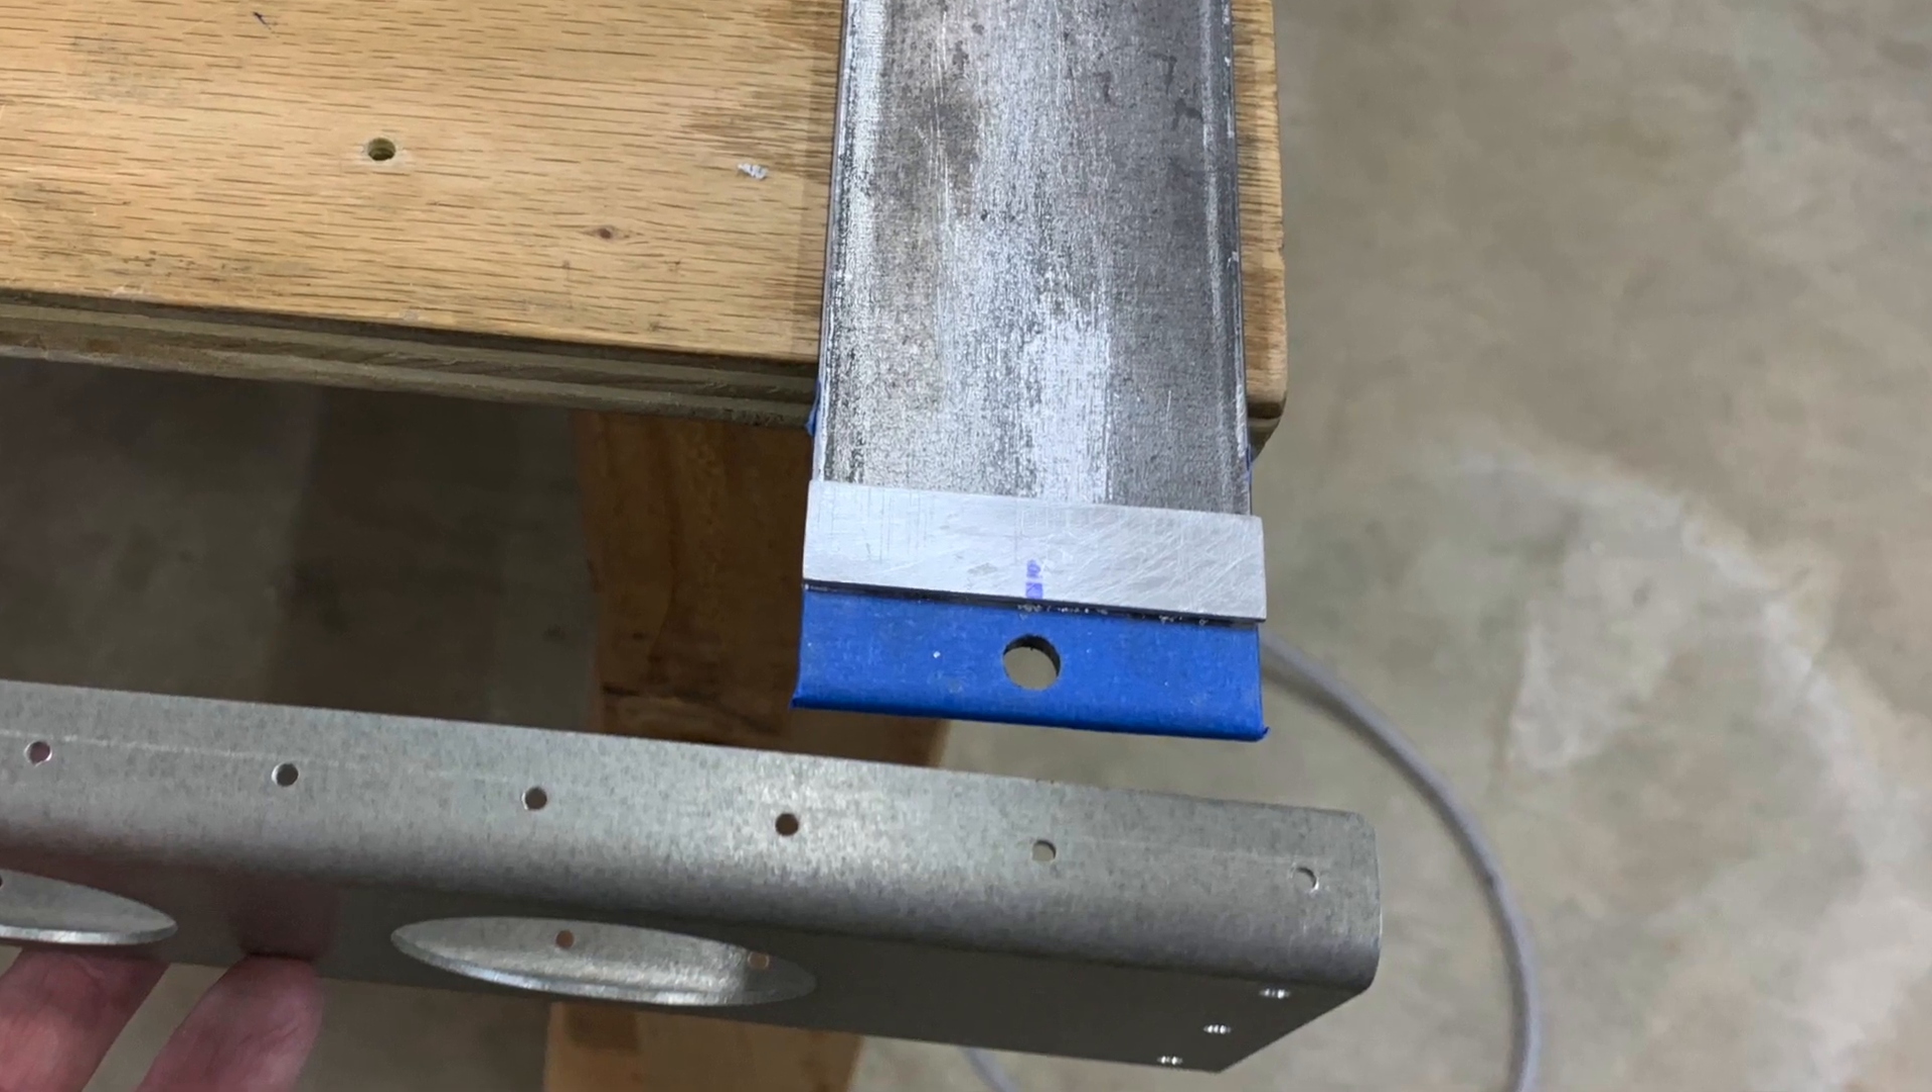I attached a strip of, uh, just scrap aluminum that is the same thickness or close enough as the spar flange itself.